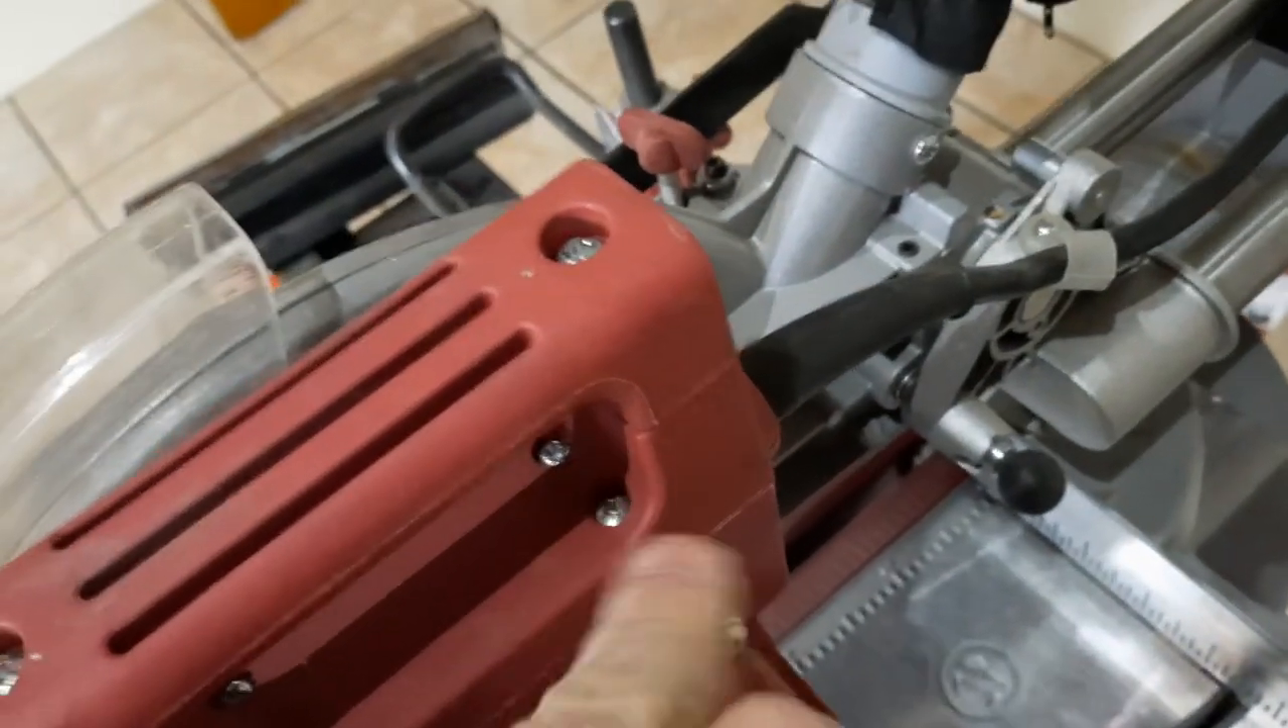So, I've got the handle all back together with all the screws.